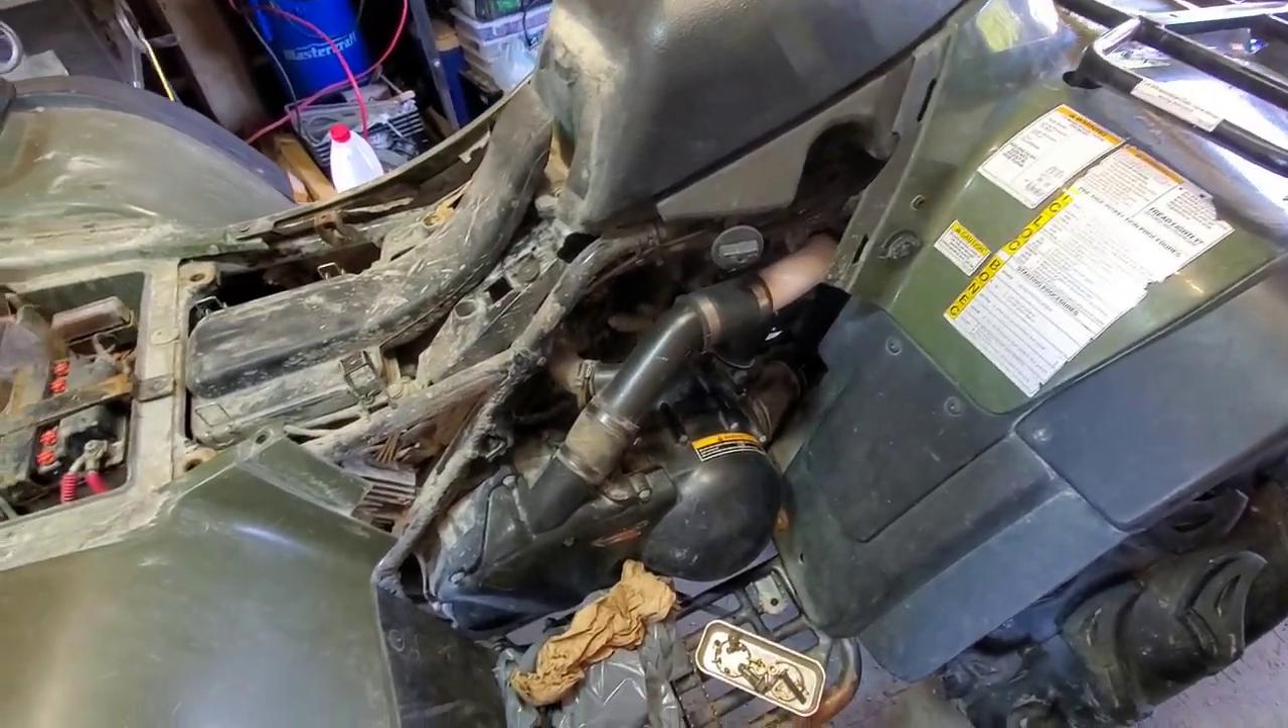We didn't put the bike completely back together yet.